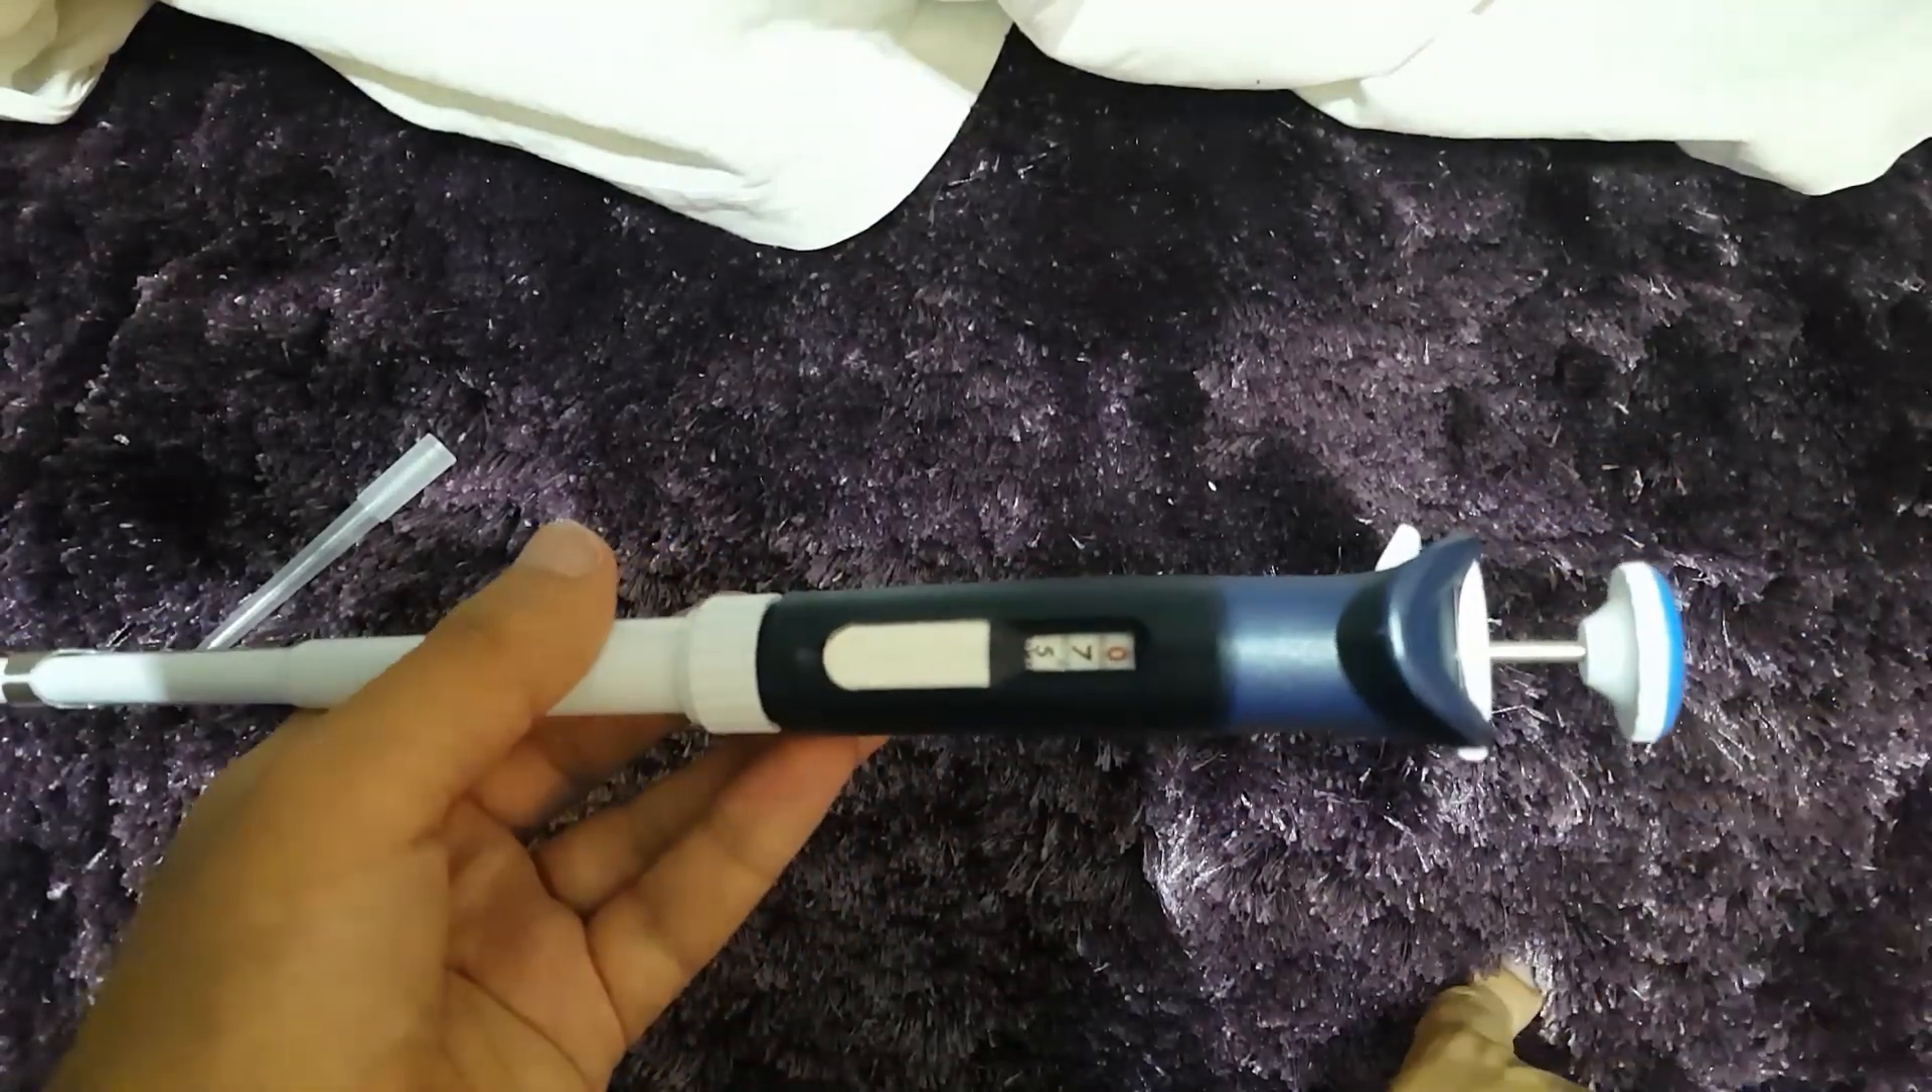We have our pipette back together again.